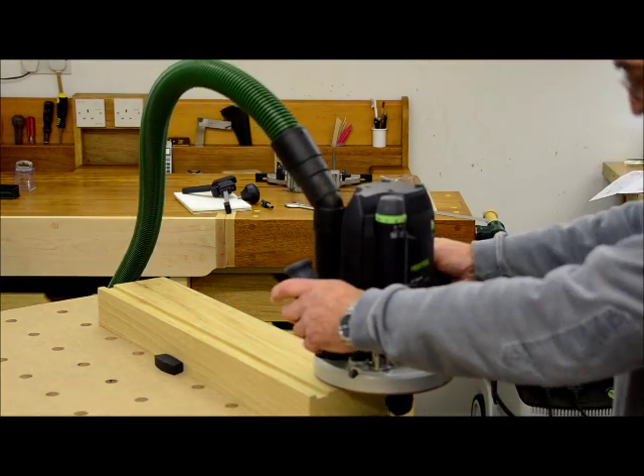I've got my dust extractor connected, I've got my height adjusted properly, and within a second or two, we'll be ready to go.